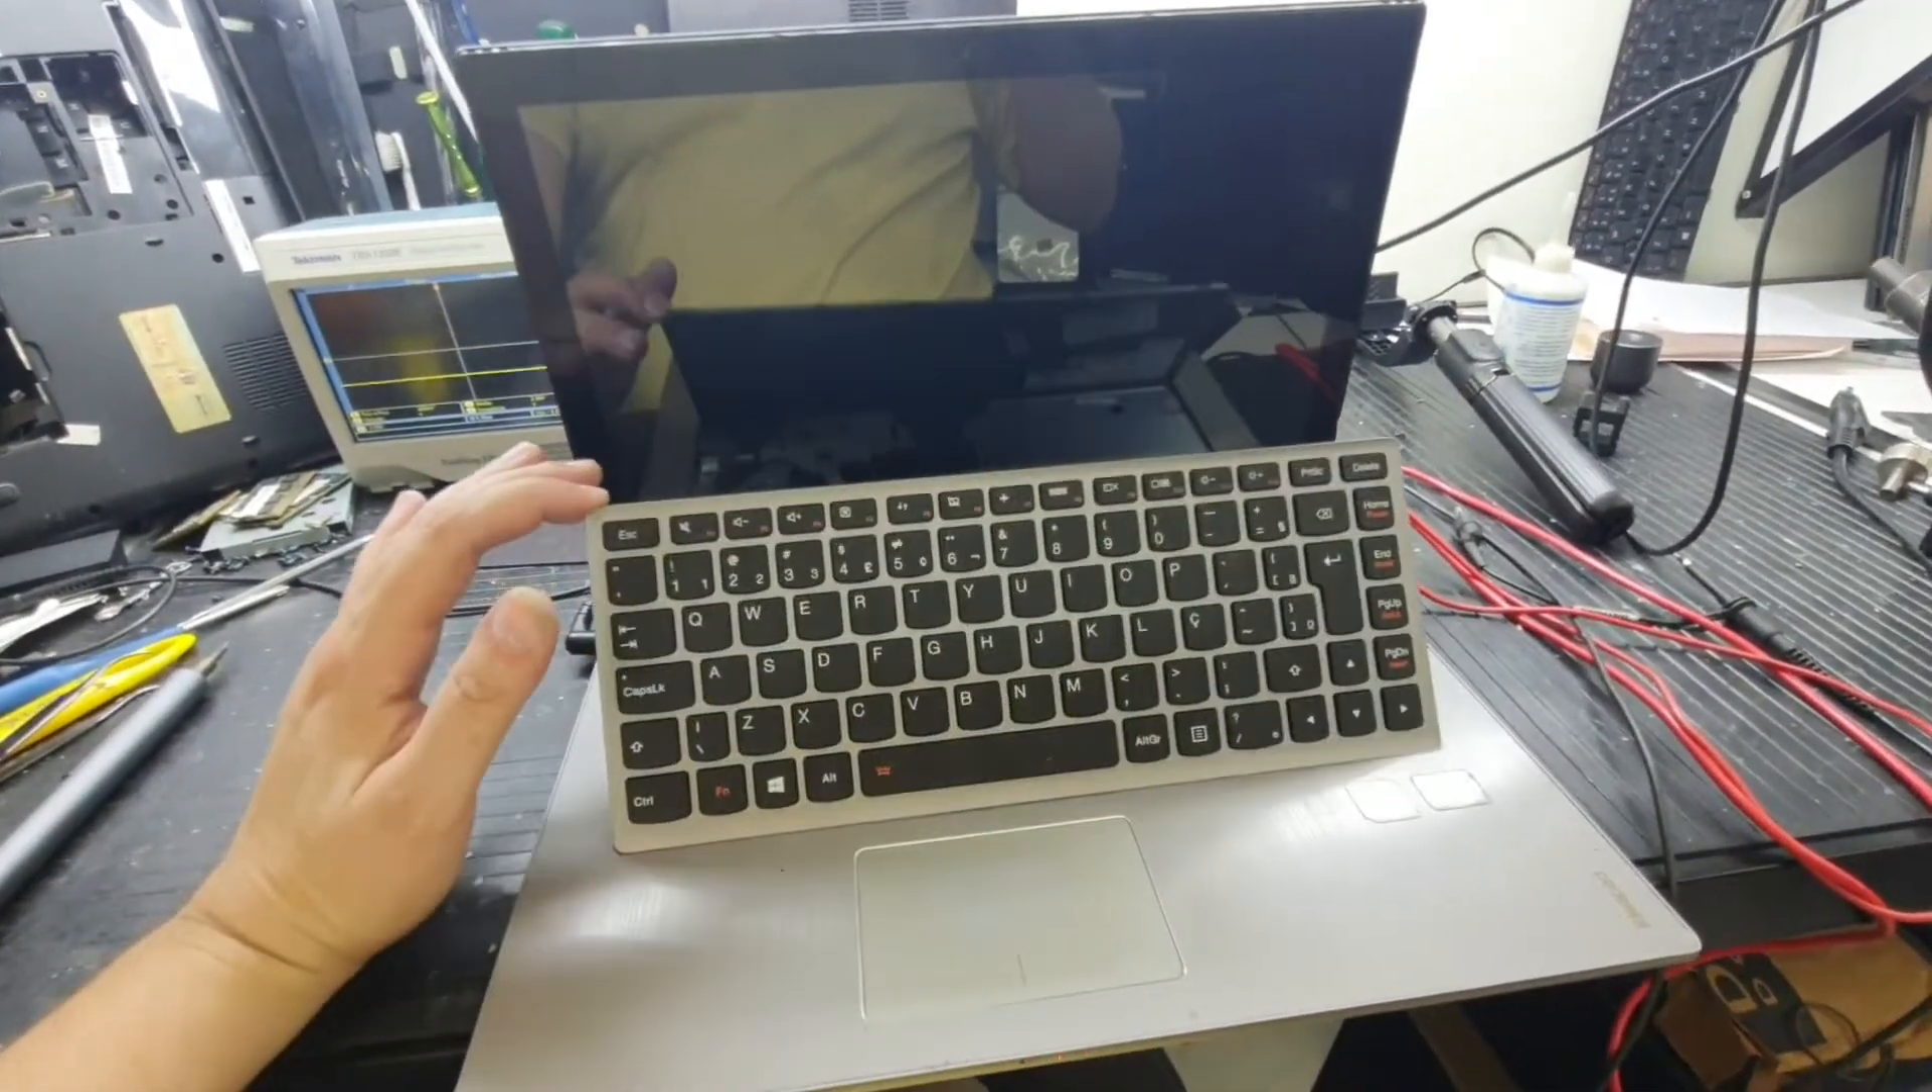Nem acabei de montar a máquina toda ainda.